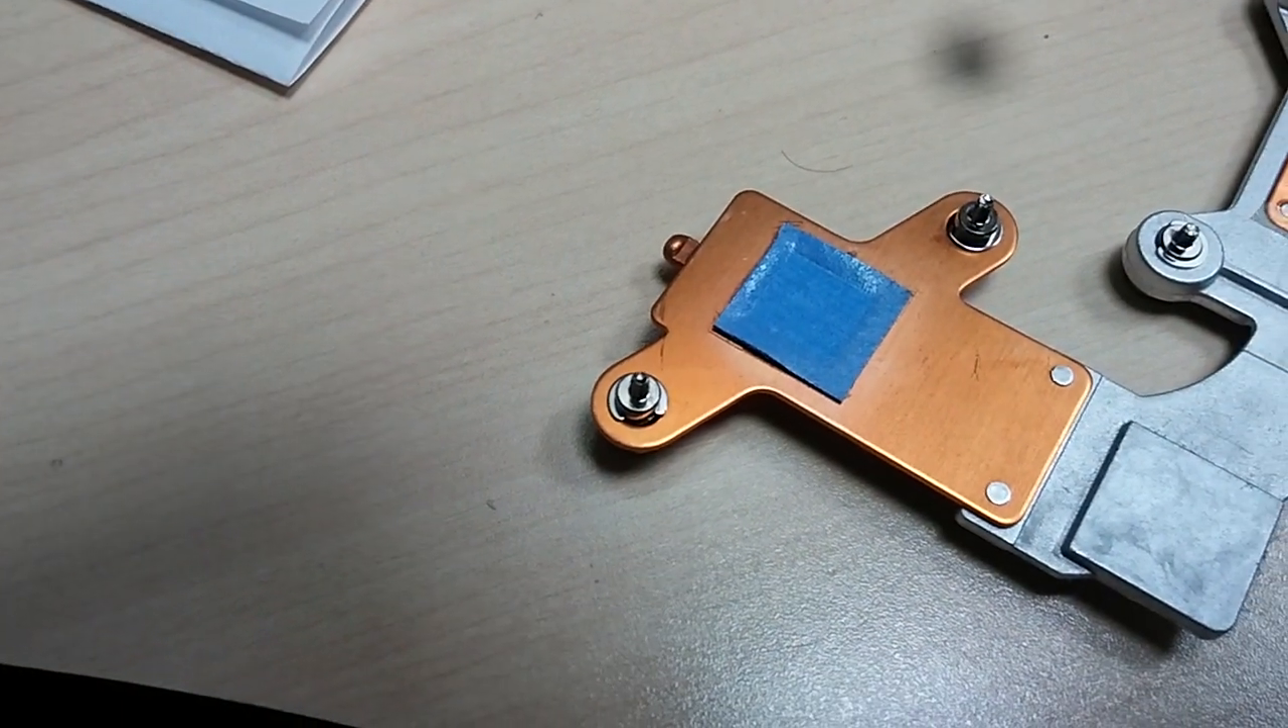And this is what the heat sink looks like once I got it off.